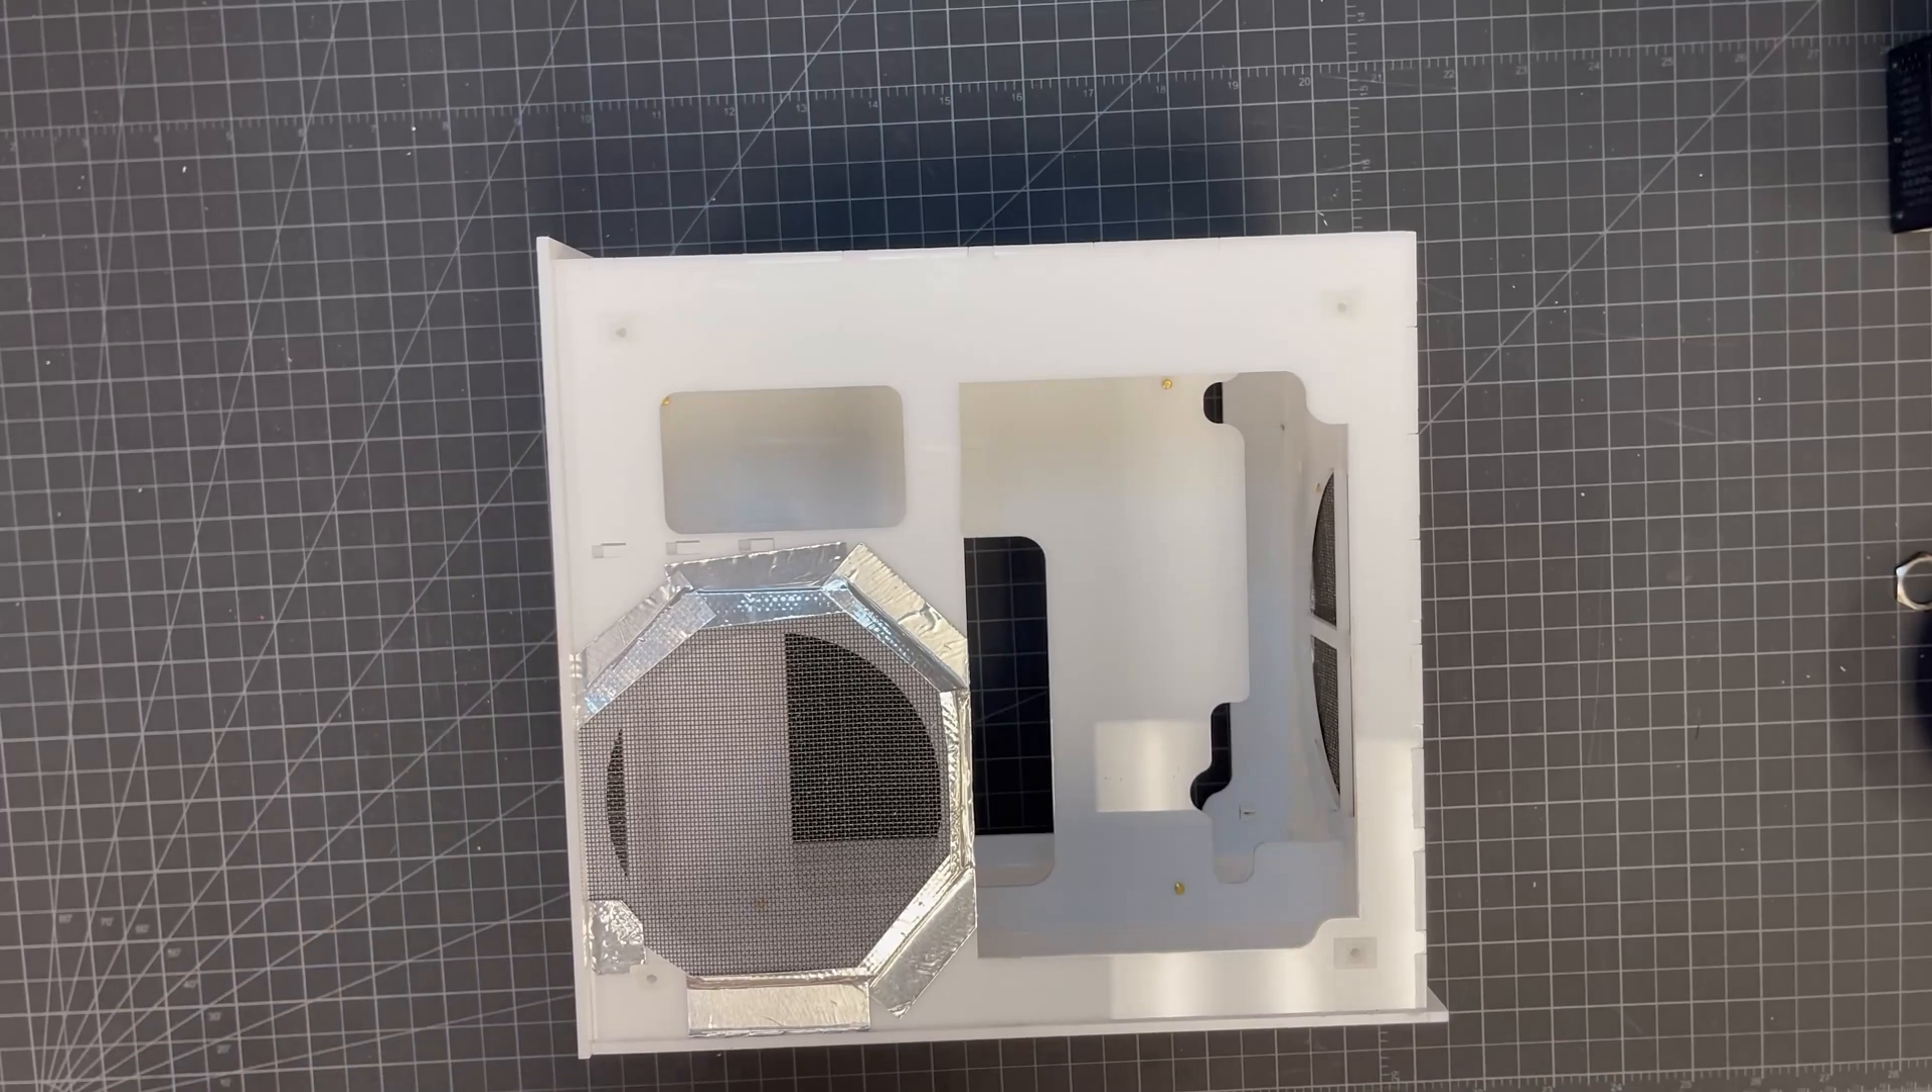You see there are screens that have already been added to act as filters for where the power supply unit that's going in now has its intake.